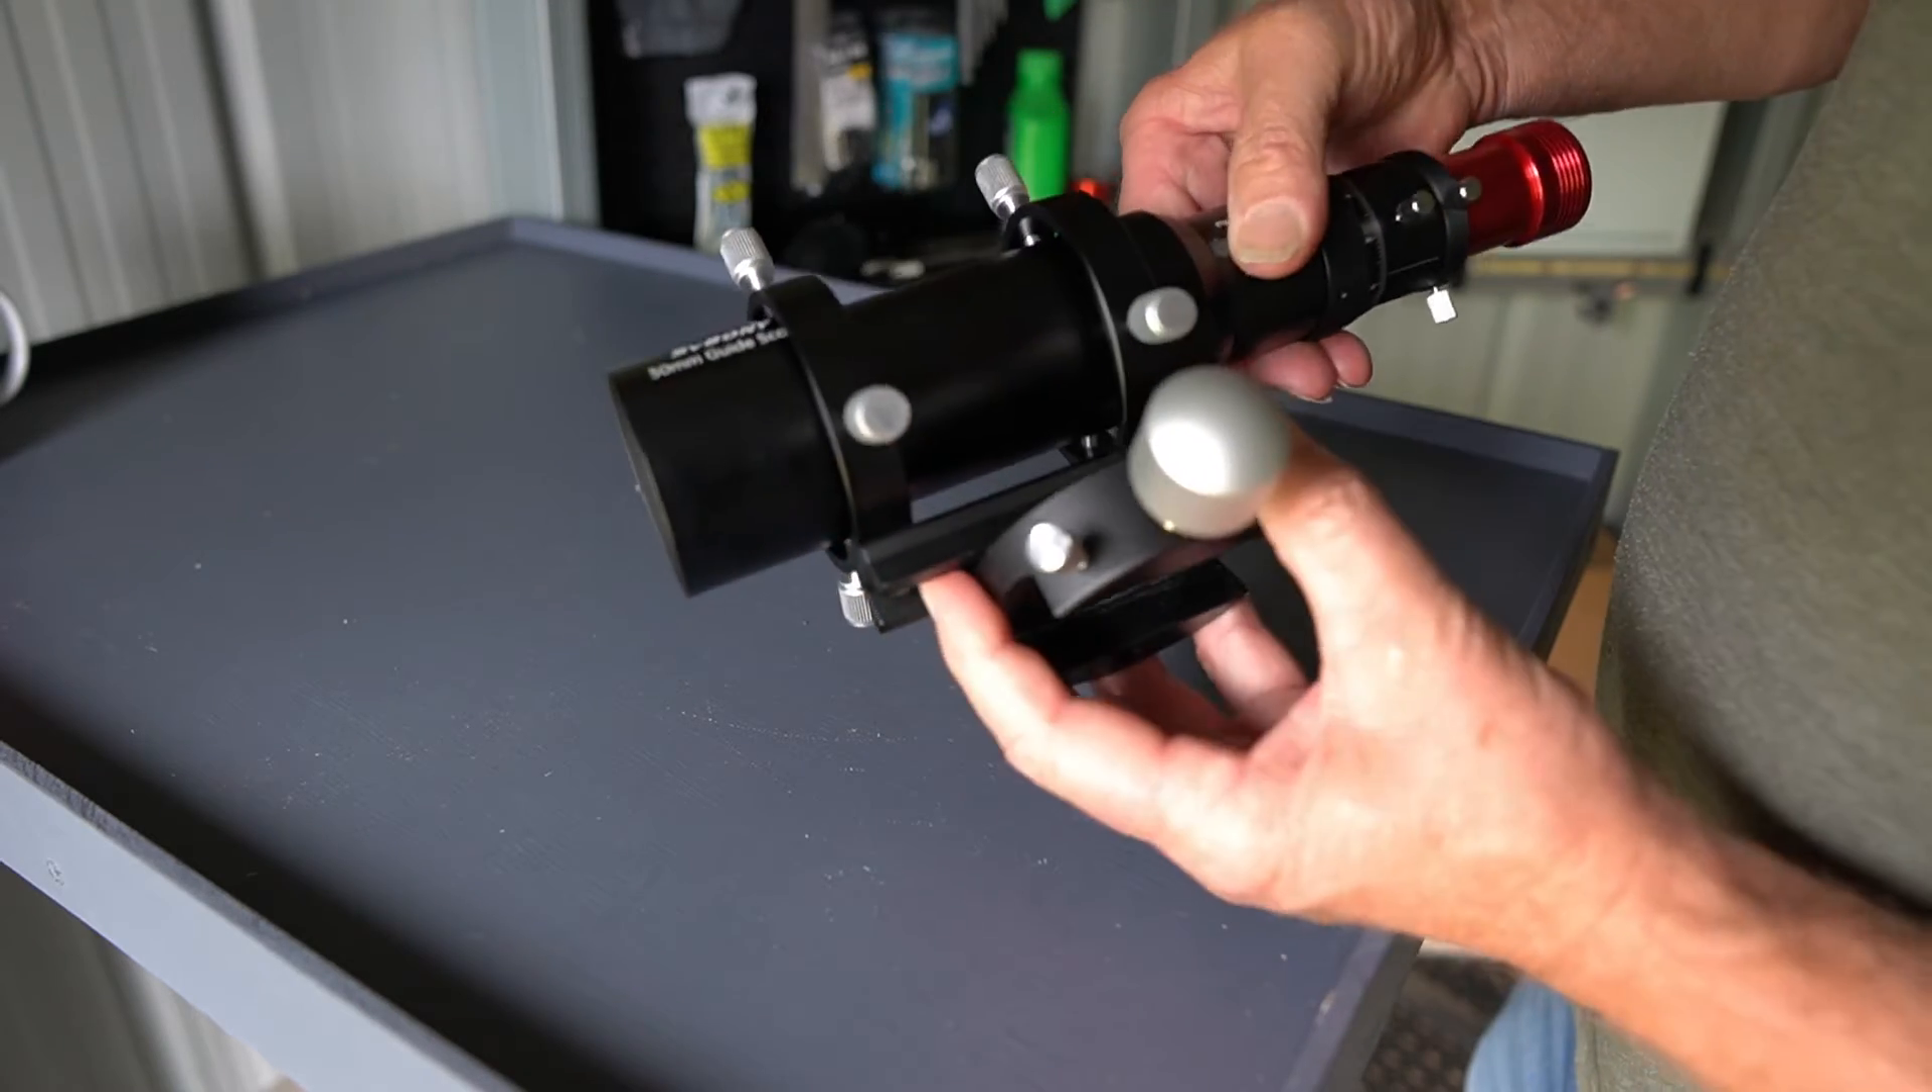Okay, so that's the little telescope, the little guide scope all put together now.